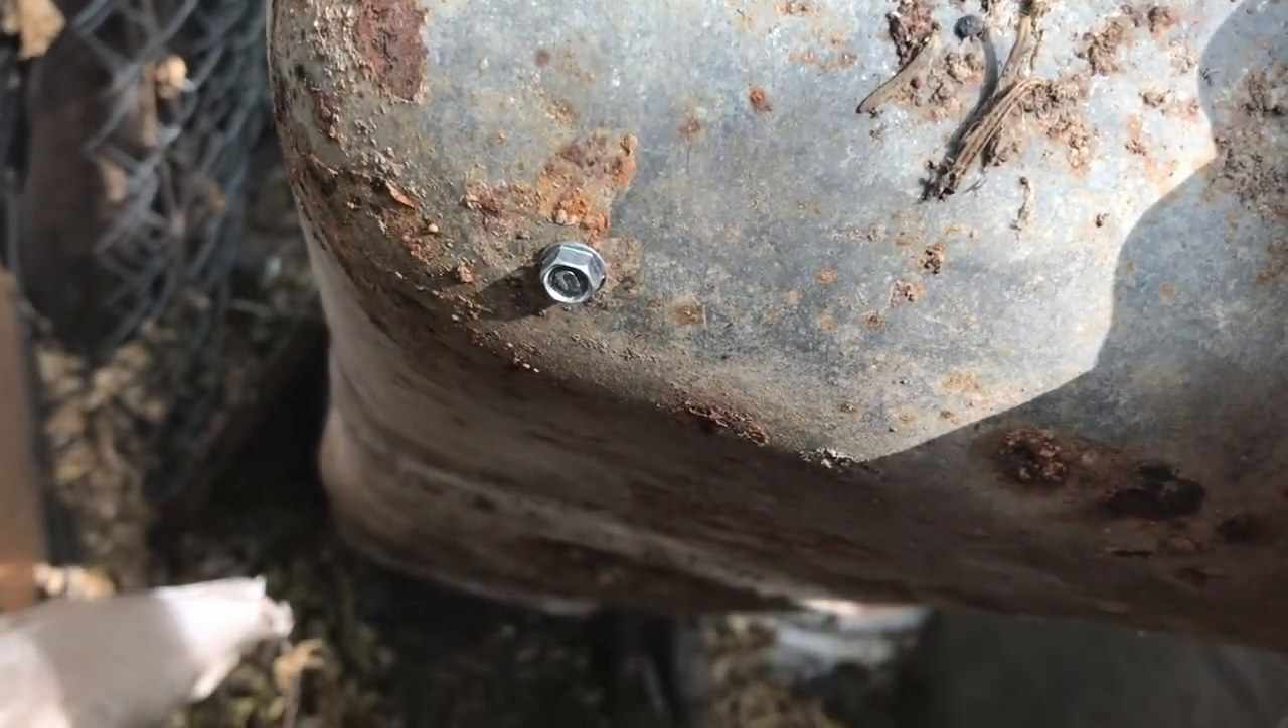I already put the screw into the tank.